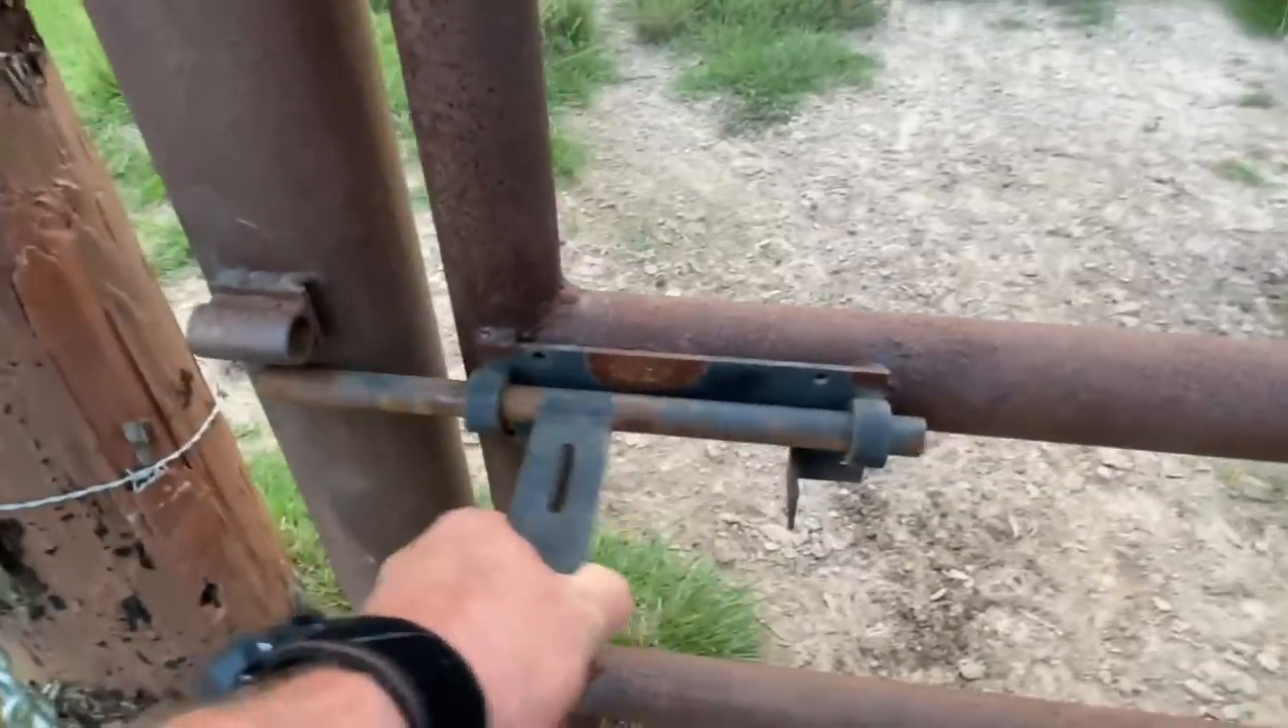Now as you can see this here does not line up this is our latching system.